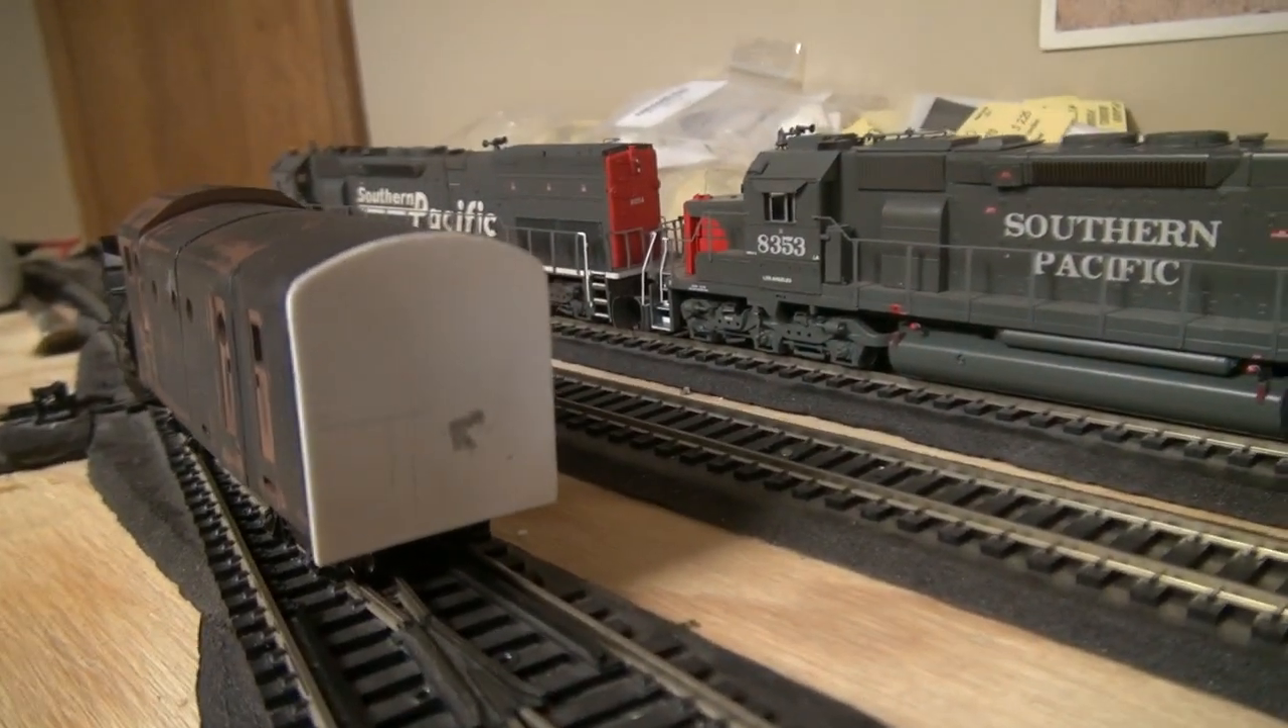The back piece you can see here it's uh... got a piece of styrene that I fit onto the back of it.